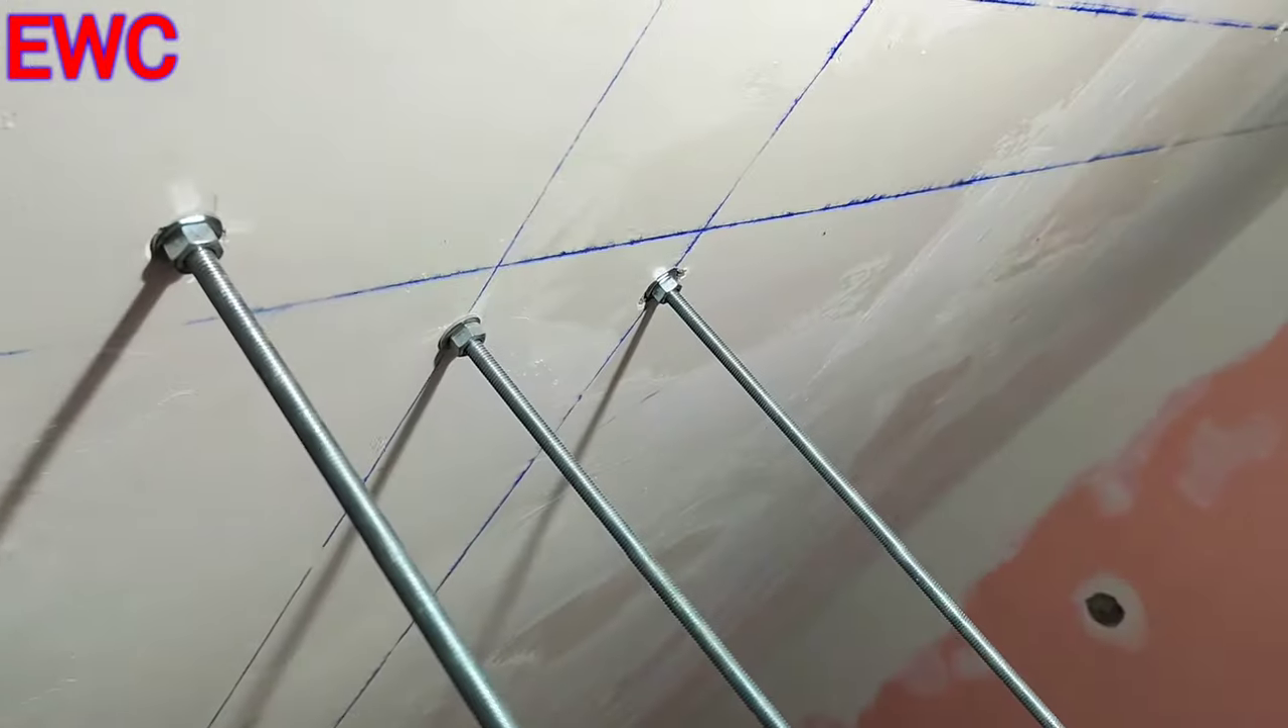तो यहाँ पर हमने rod को लगा दिया है।